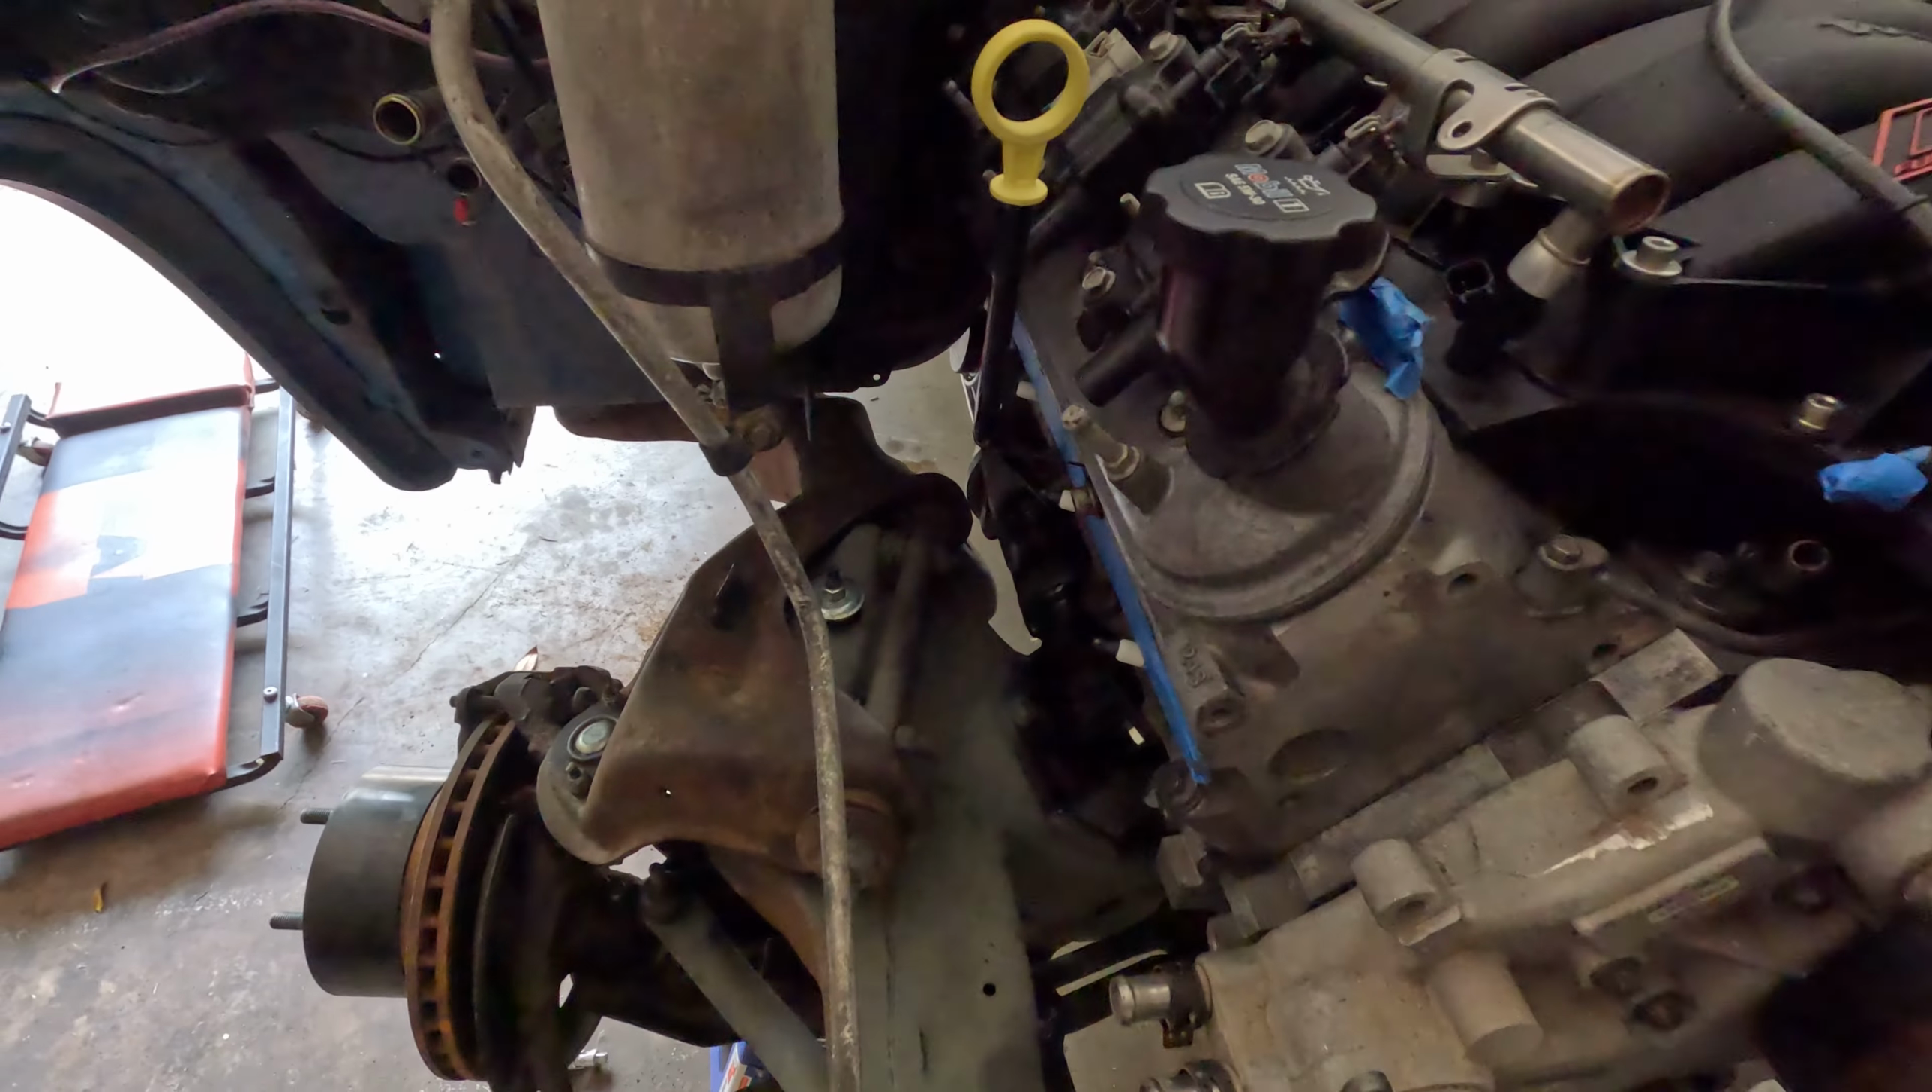I finally got the oil dipstick put in.